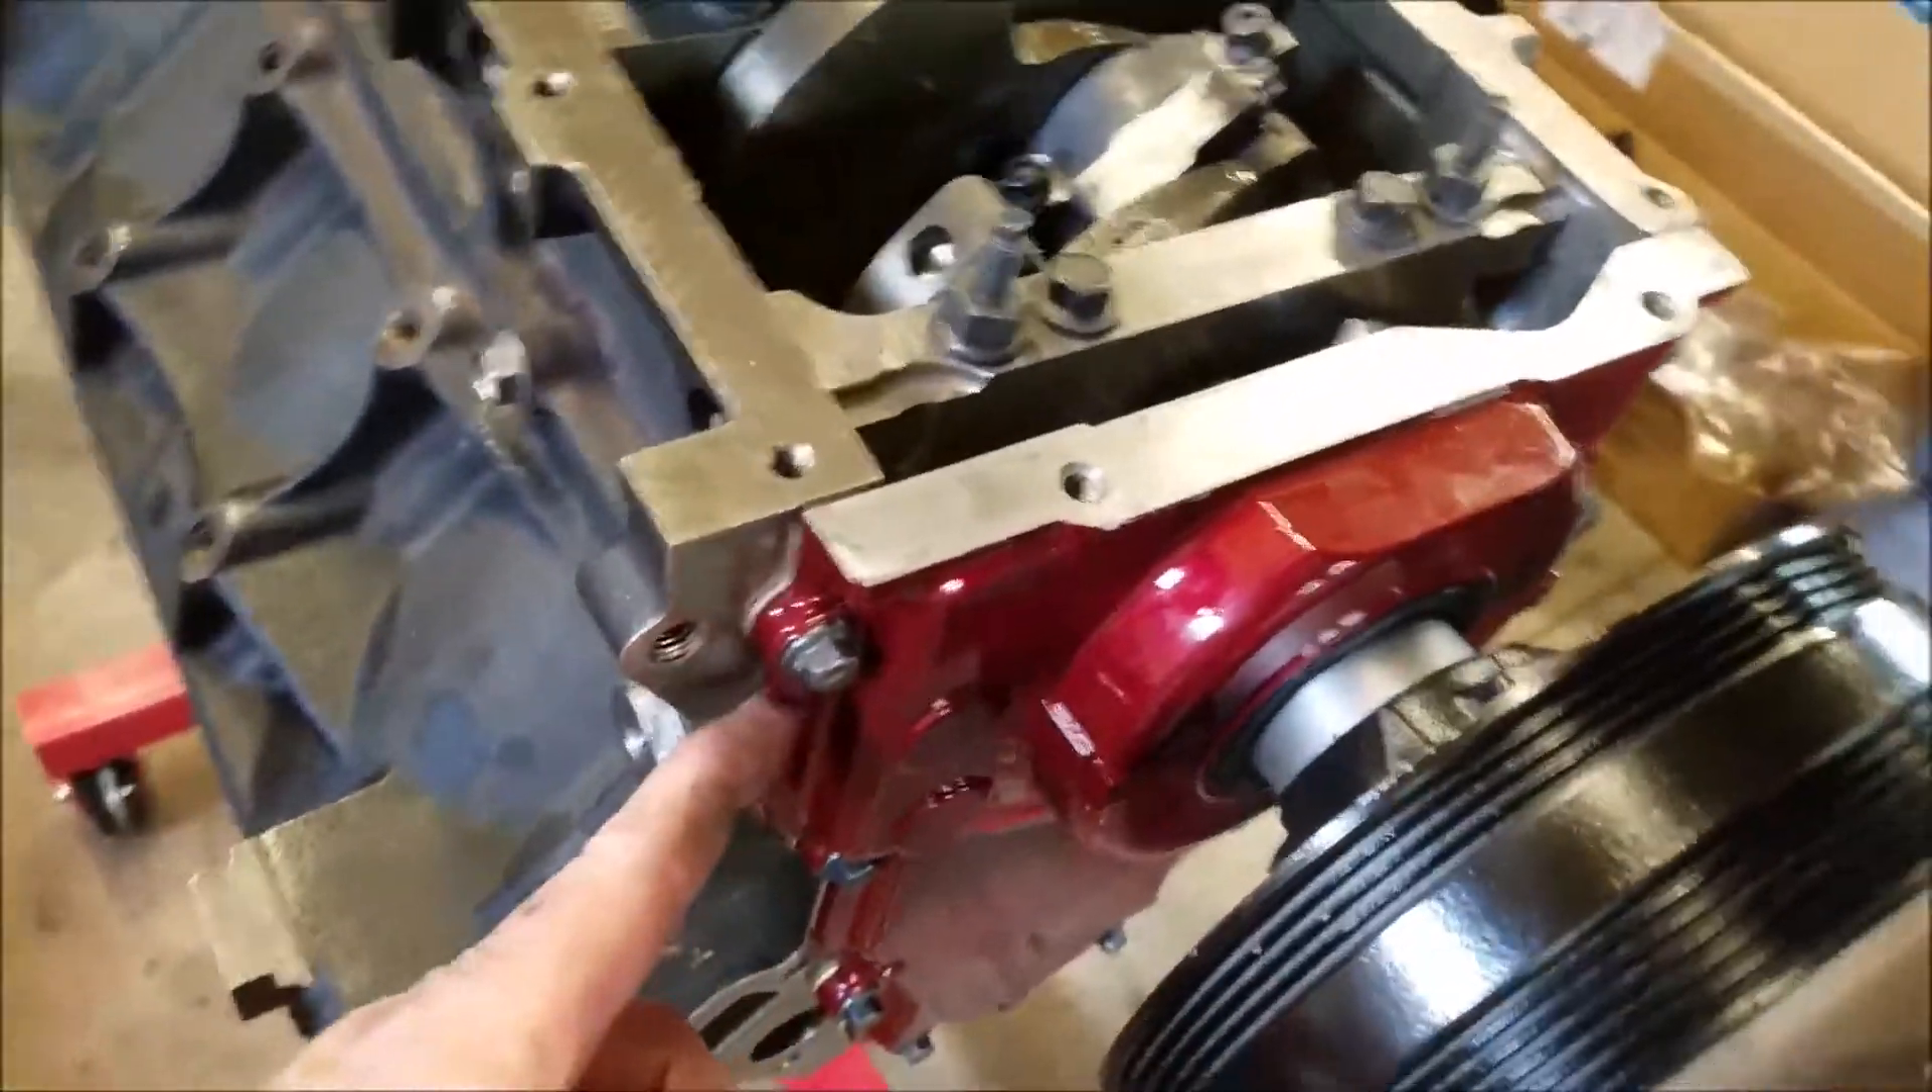All right all right the front plate is on.